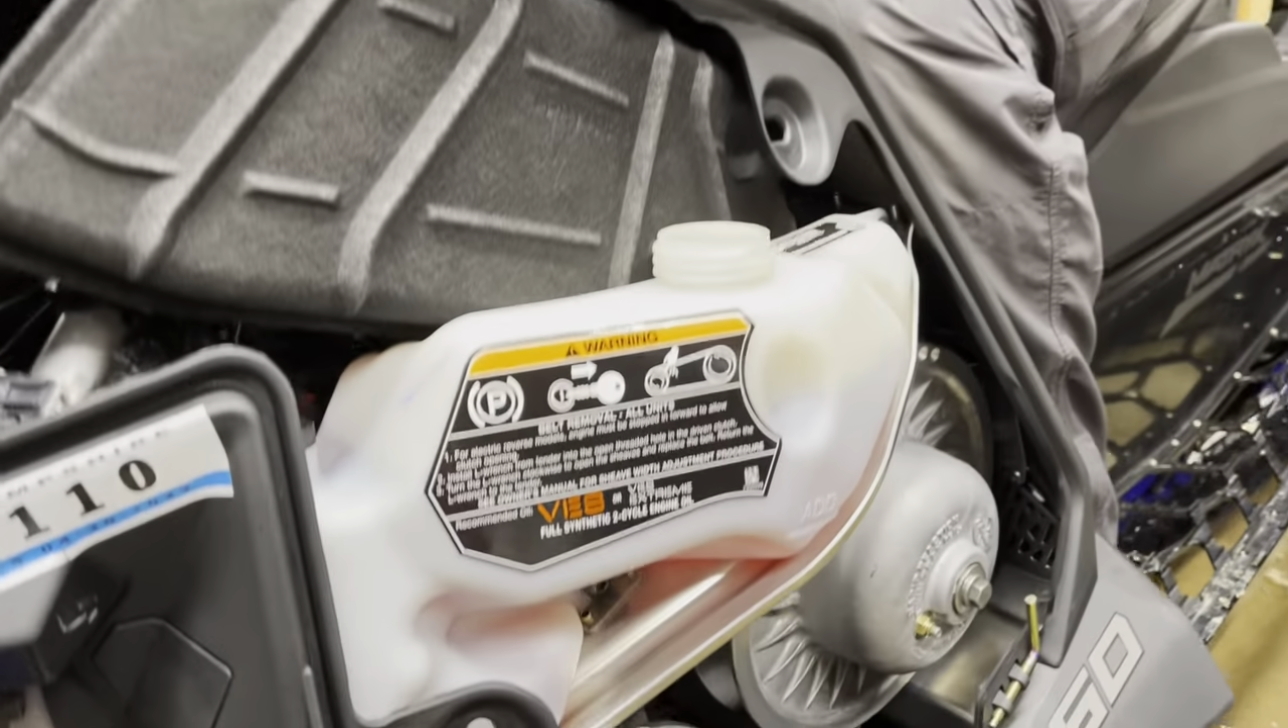If you look at my oil tank it's missing the cap.